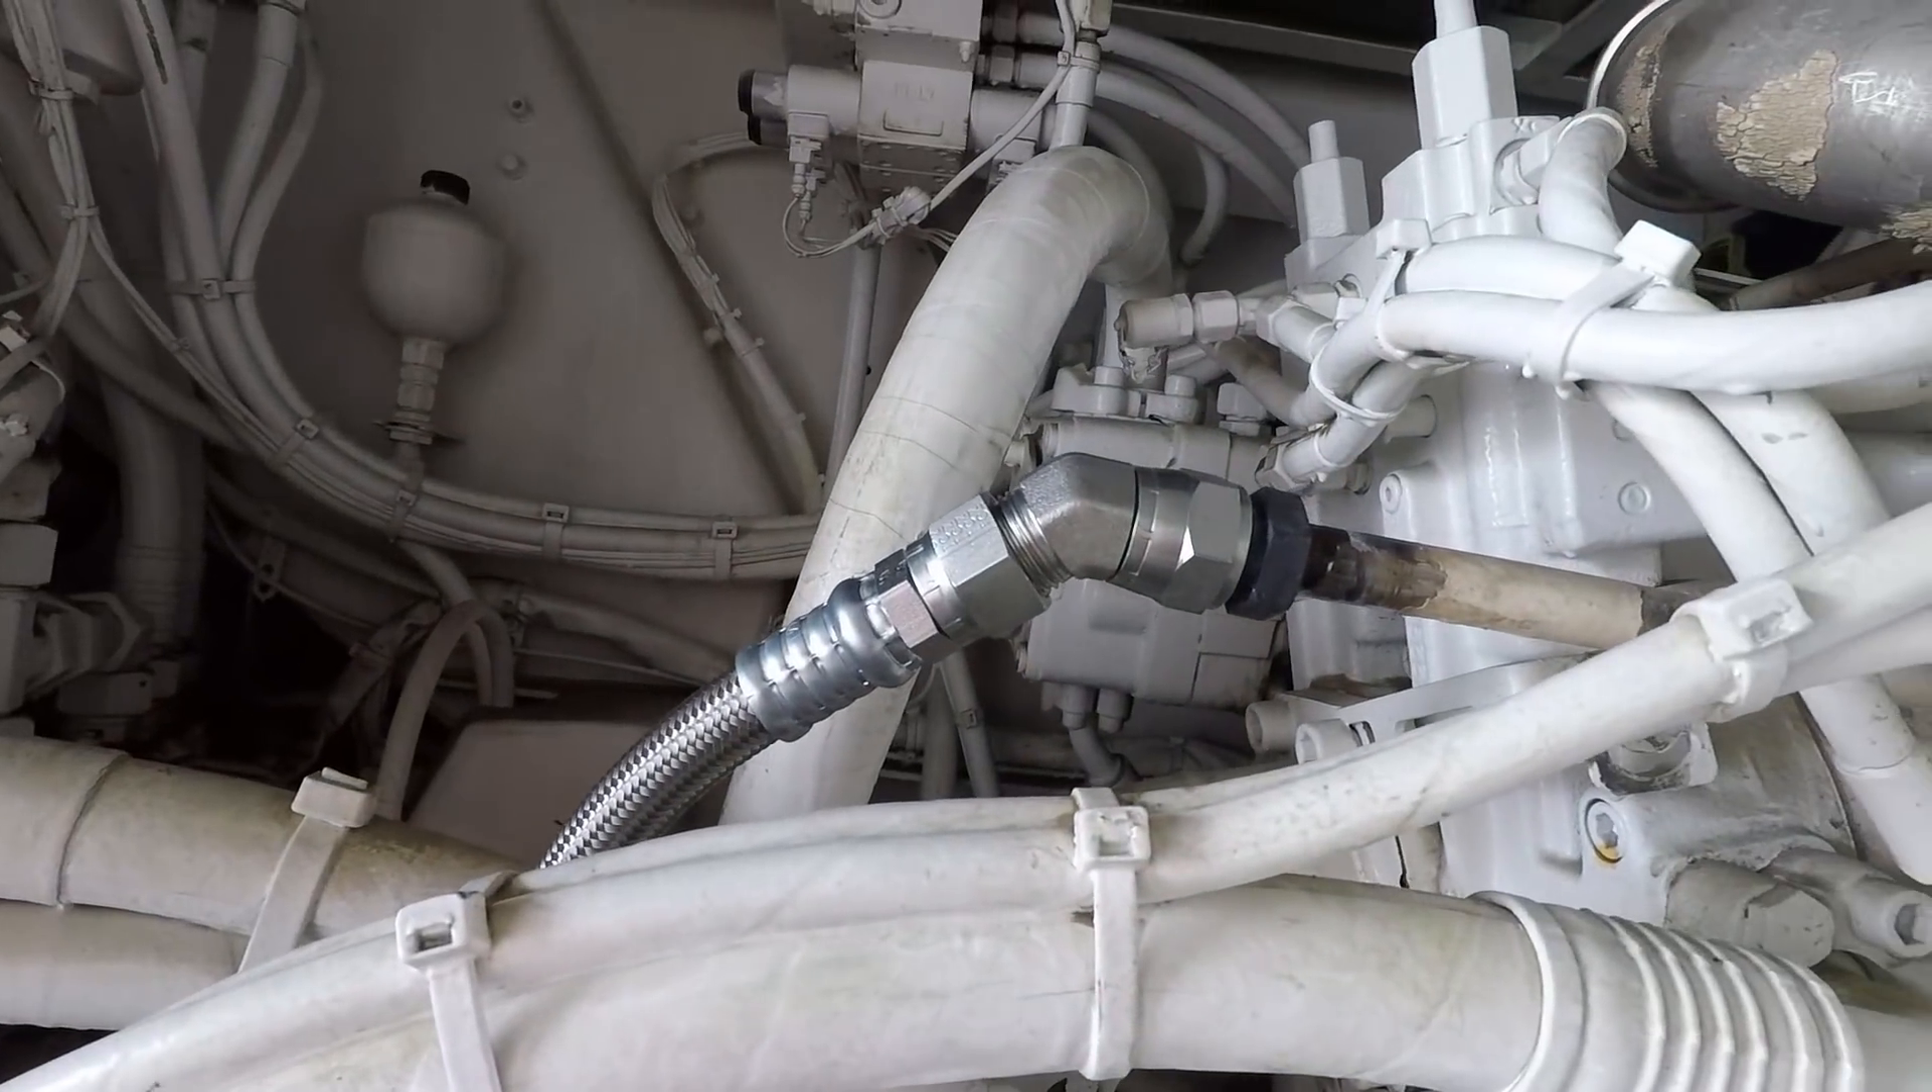So we got our Teflon lined stainless steel braided air hose on there now.